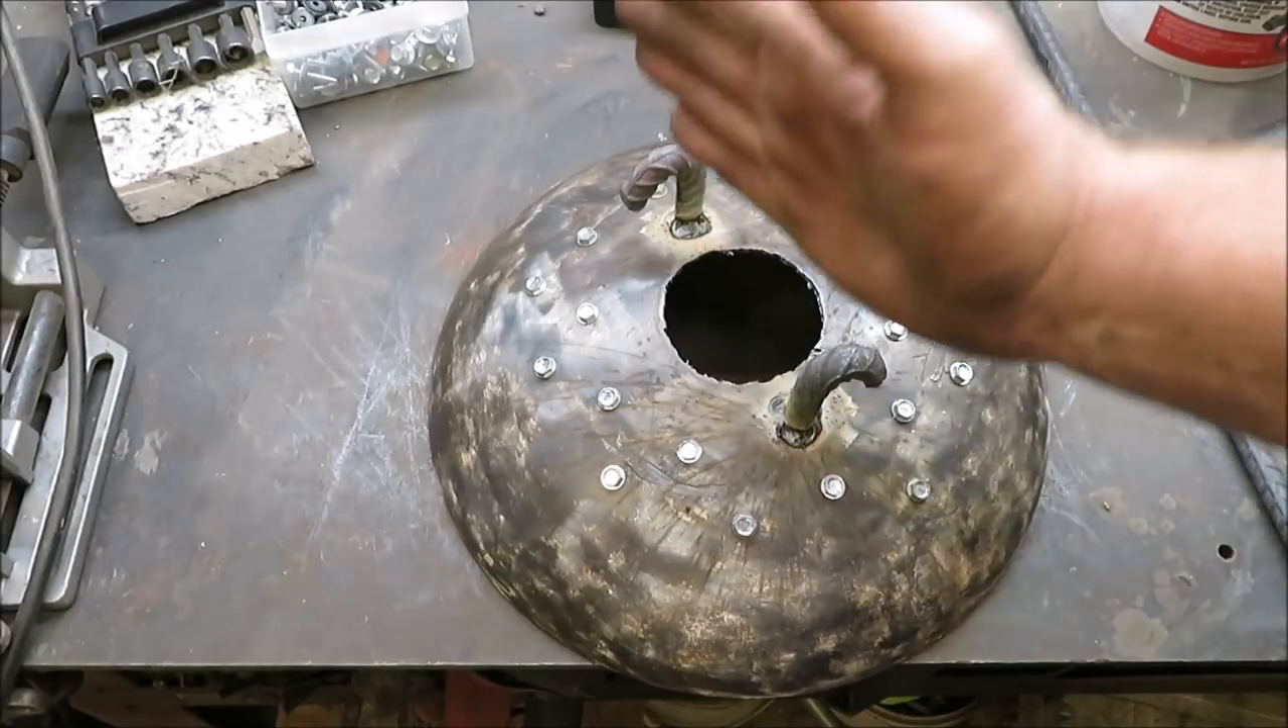Okay this is what we got so far for the lid I got a bunch of screws in there we got our handle where we can get this thing on and off.